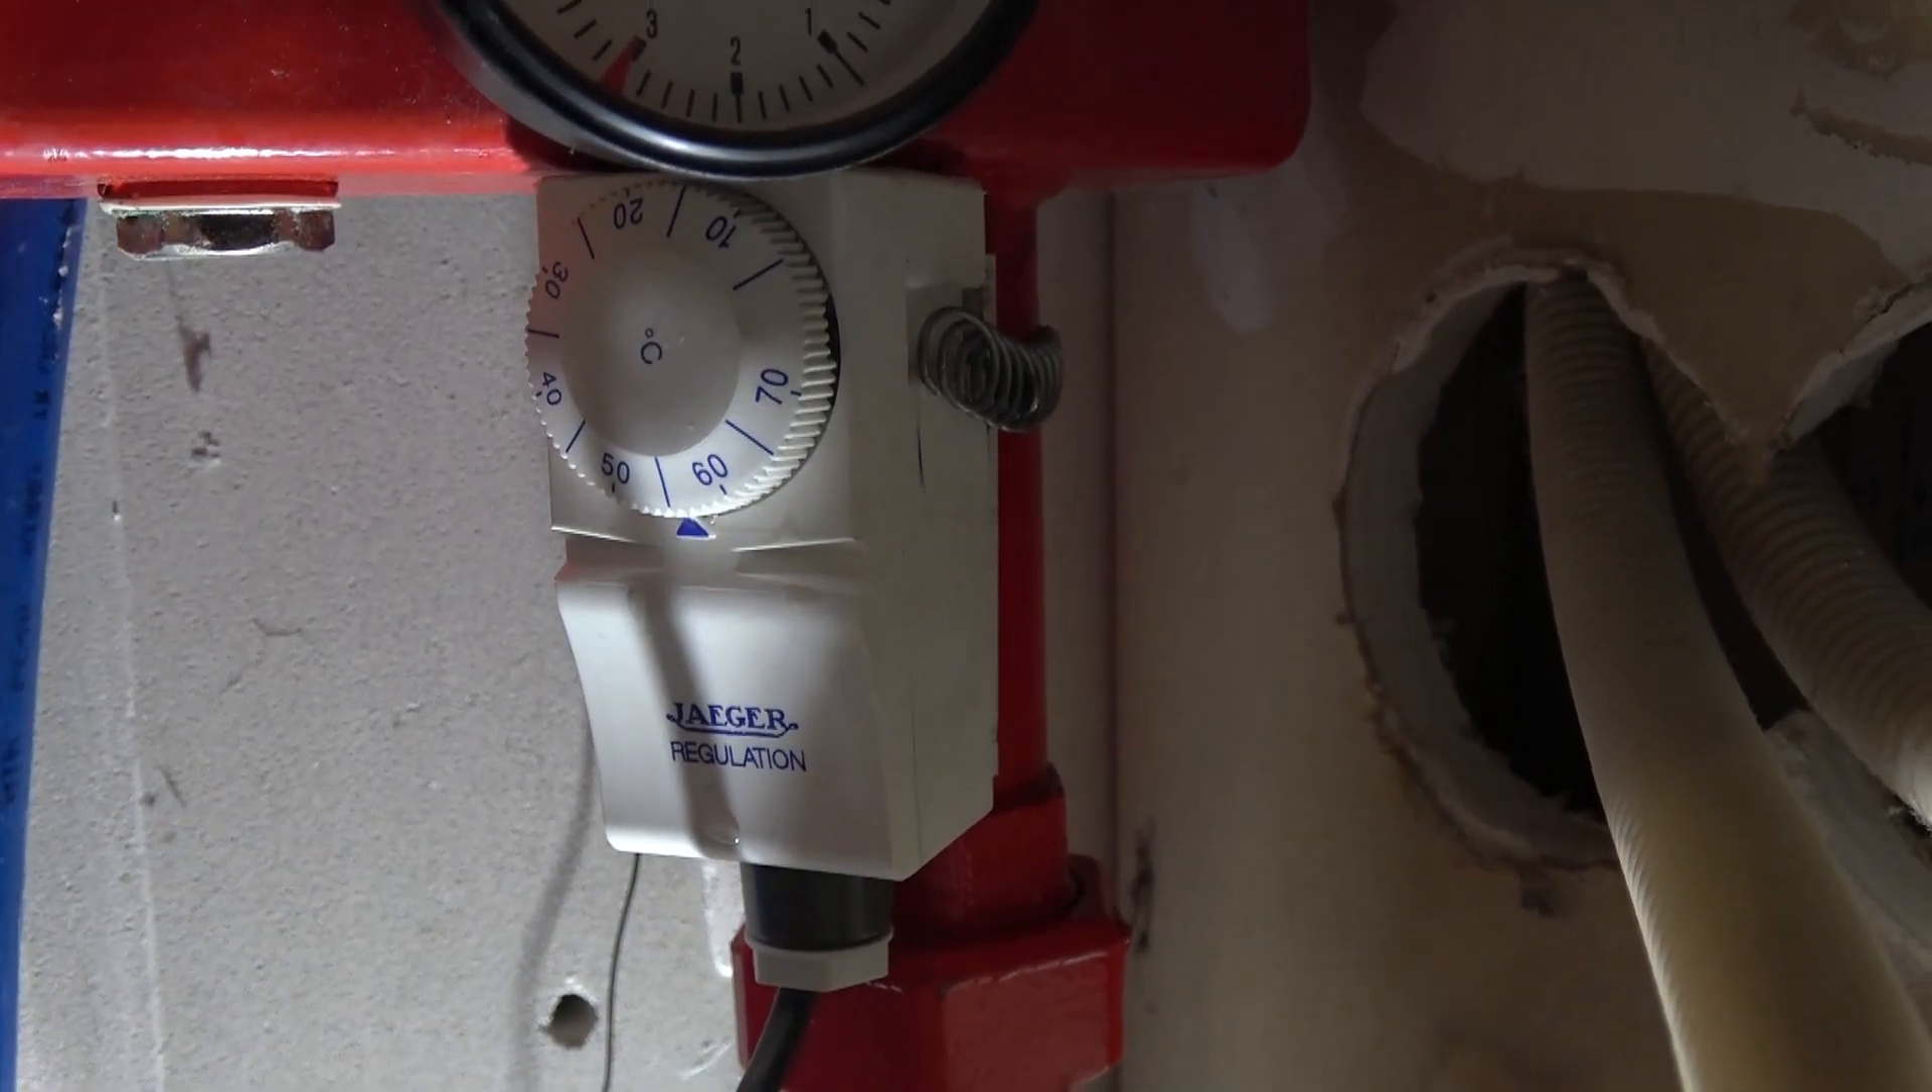De maximaal thermostaat zit er weer op.